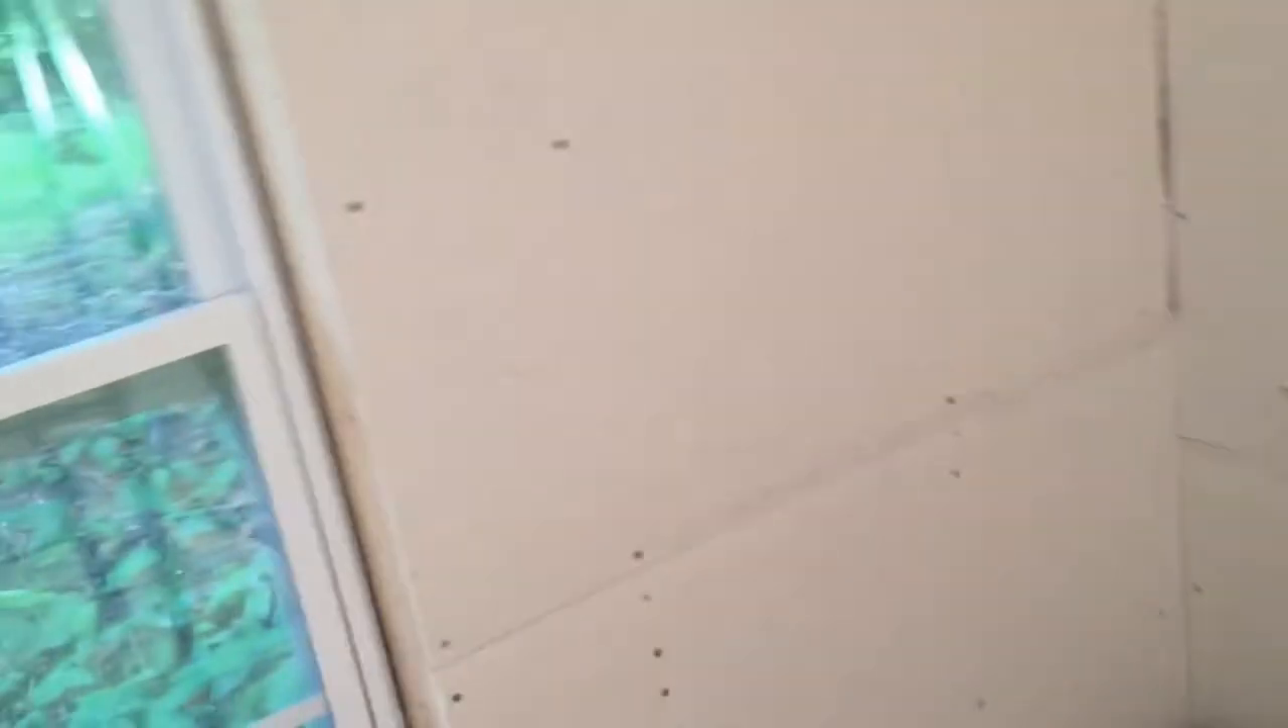Got our drywall all hung in here.